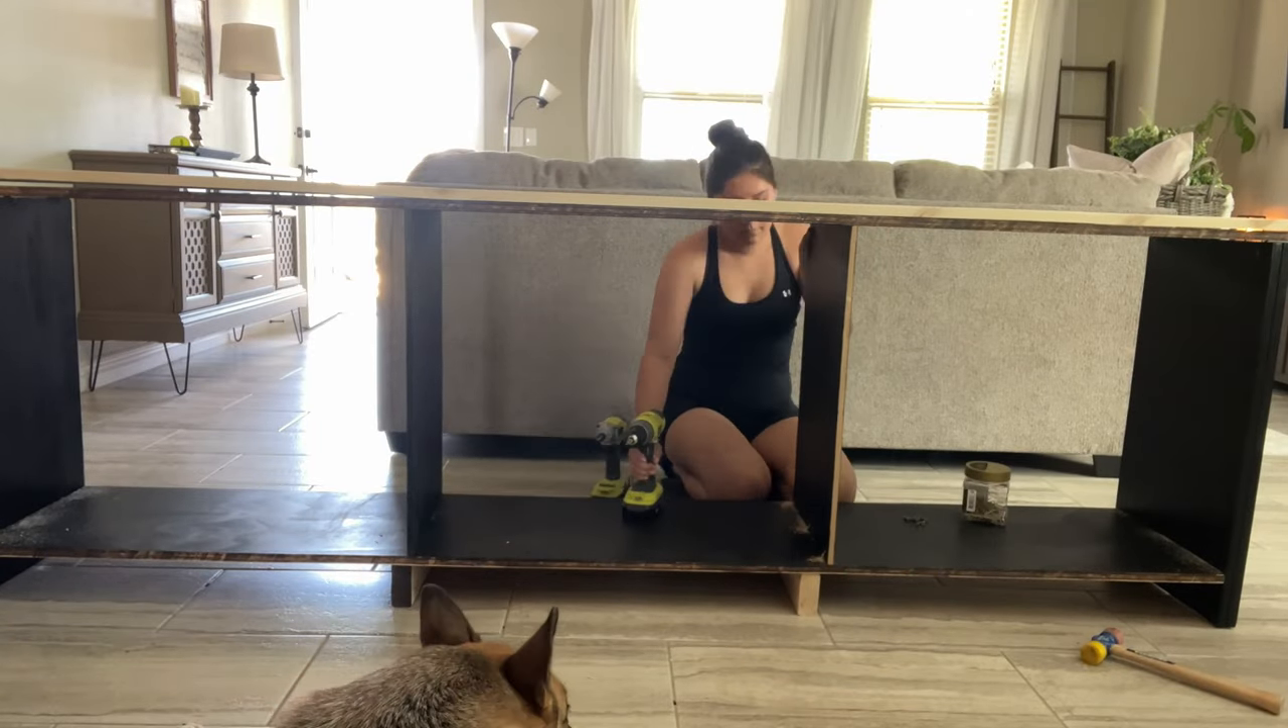And then we can get to adding the frame. As you can see, I already have one part of the frame there at the top and the frame, I am not going to paint until after we install it.